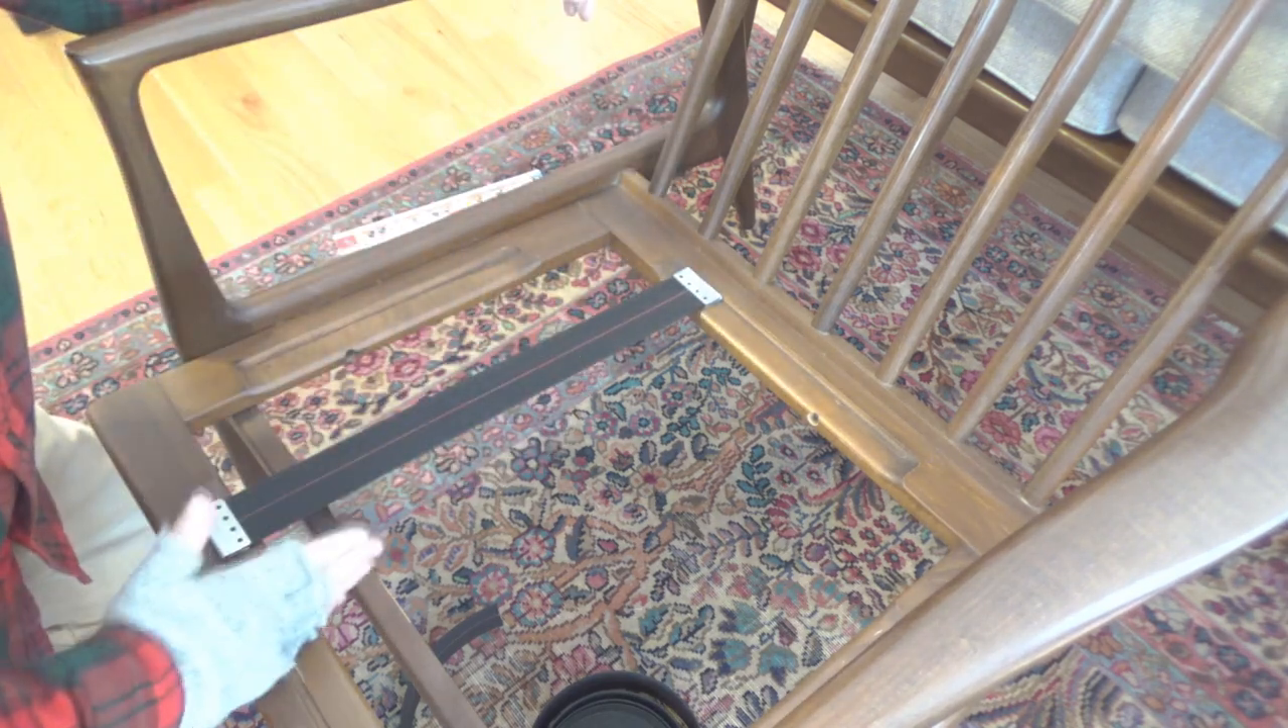That's one strap in two more to go.